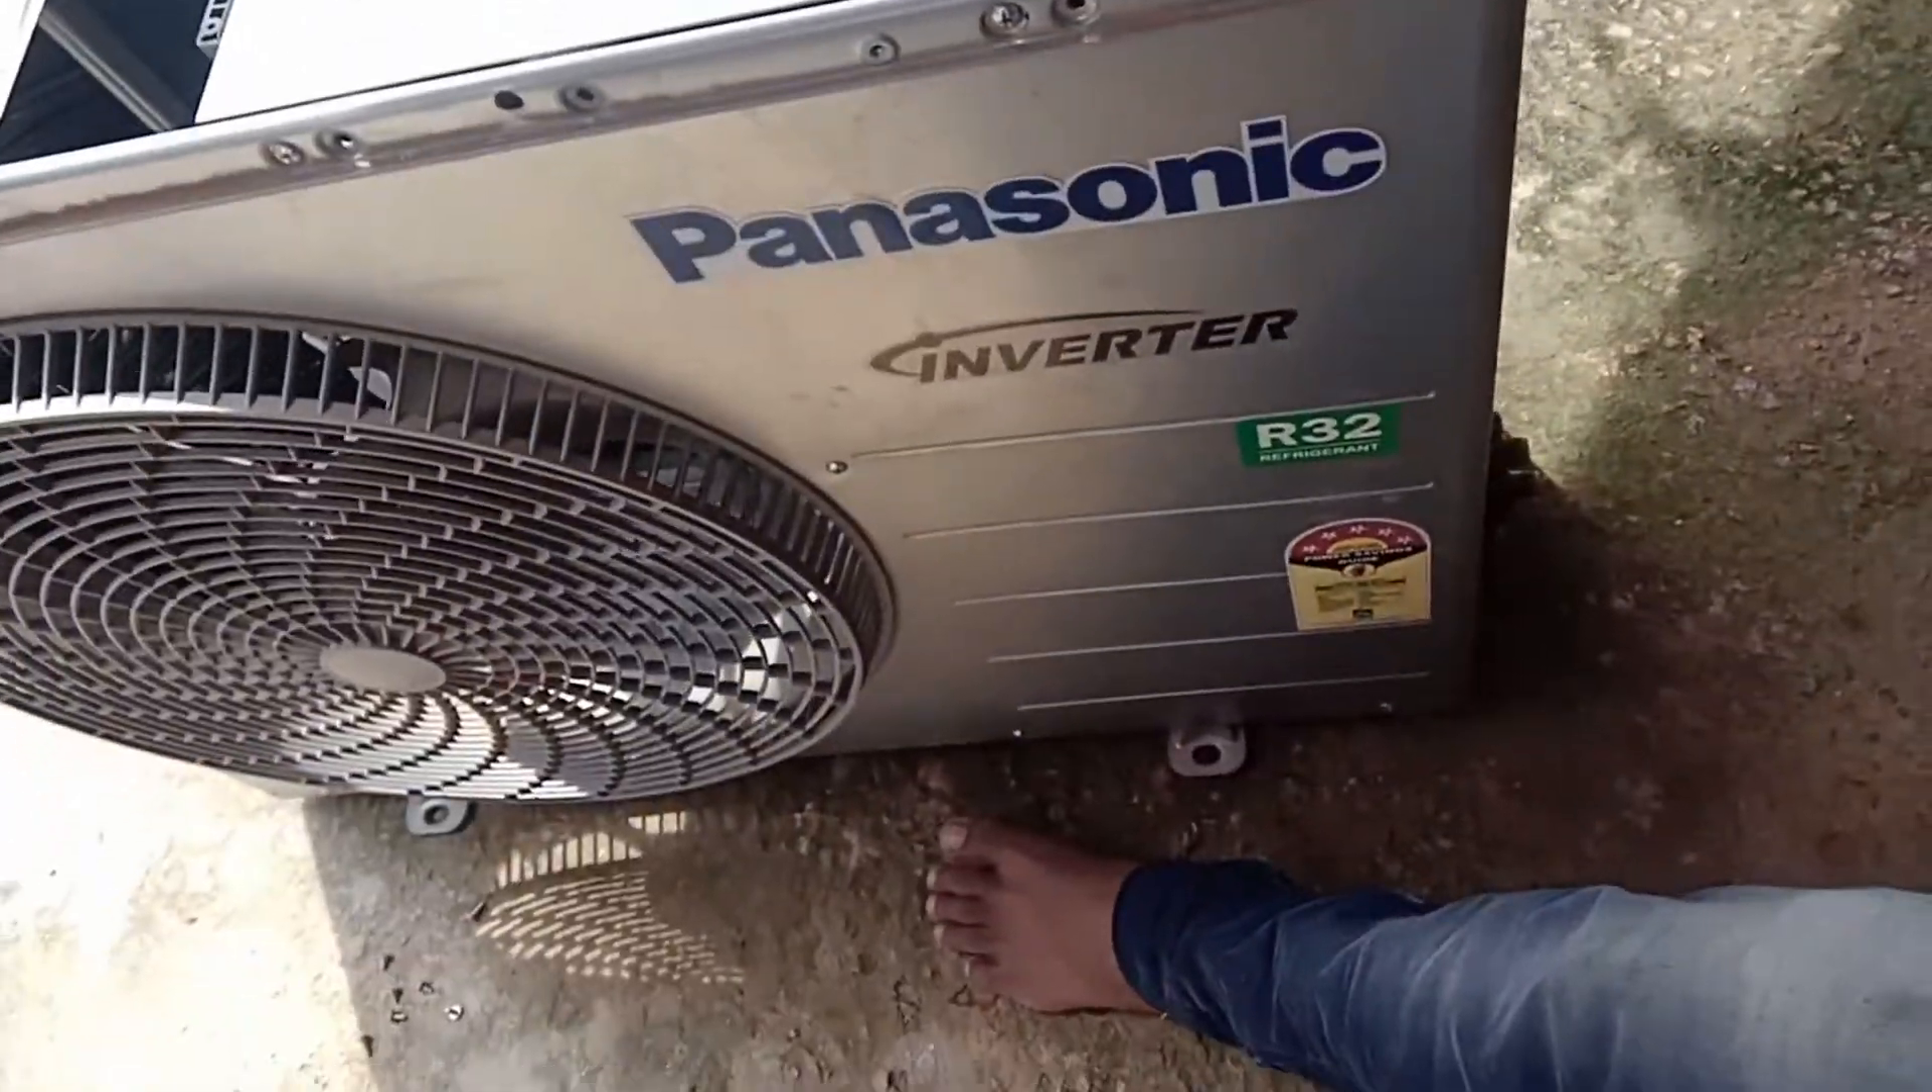आउट्डोर का हम फ्रंट वाला कैबिनेट लगा दिया है।